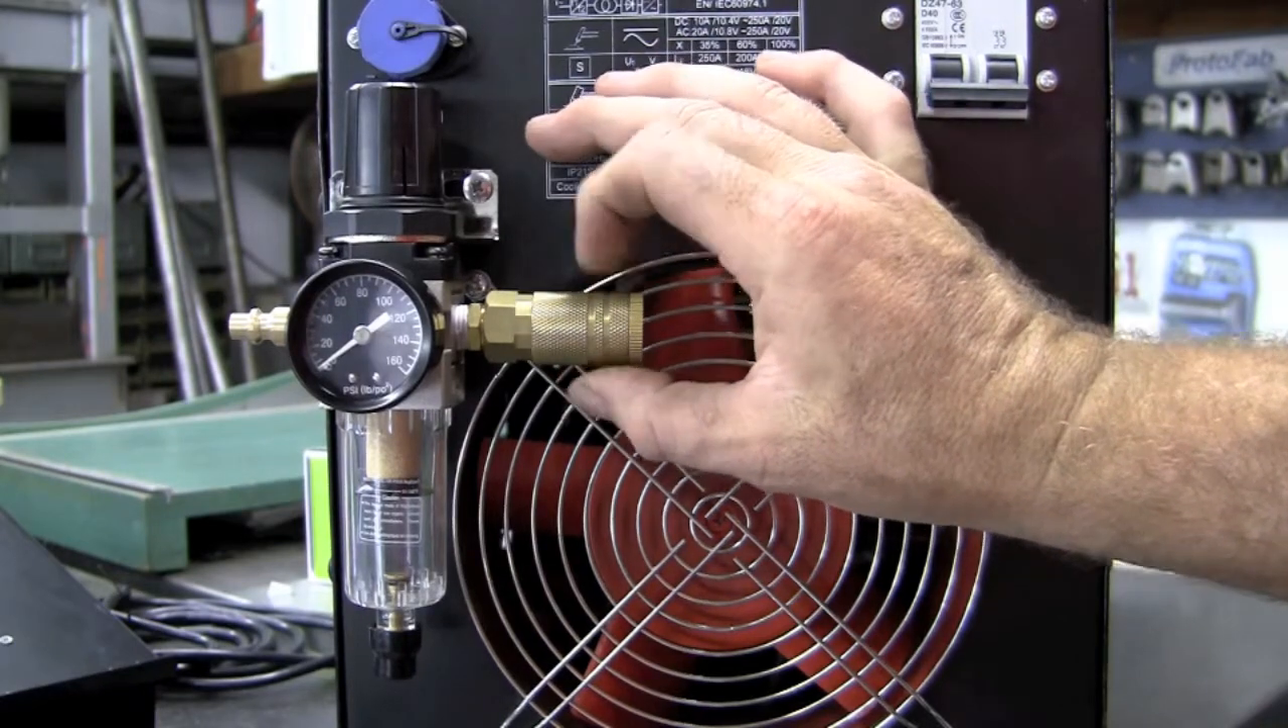I've installed the female quick disconnect on the output side of the regulator instead of the standard push lock.